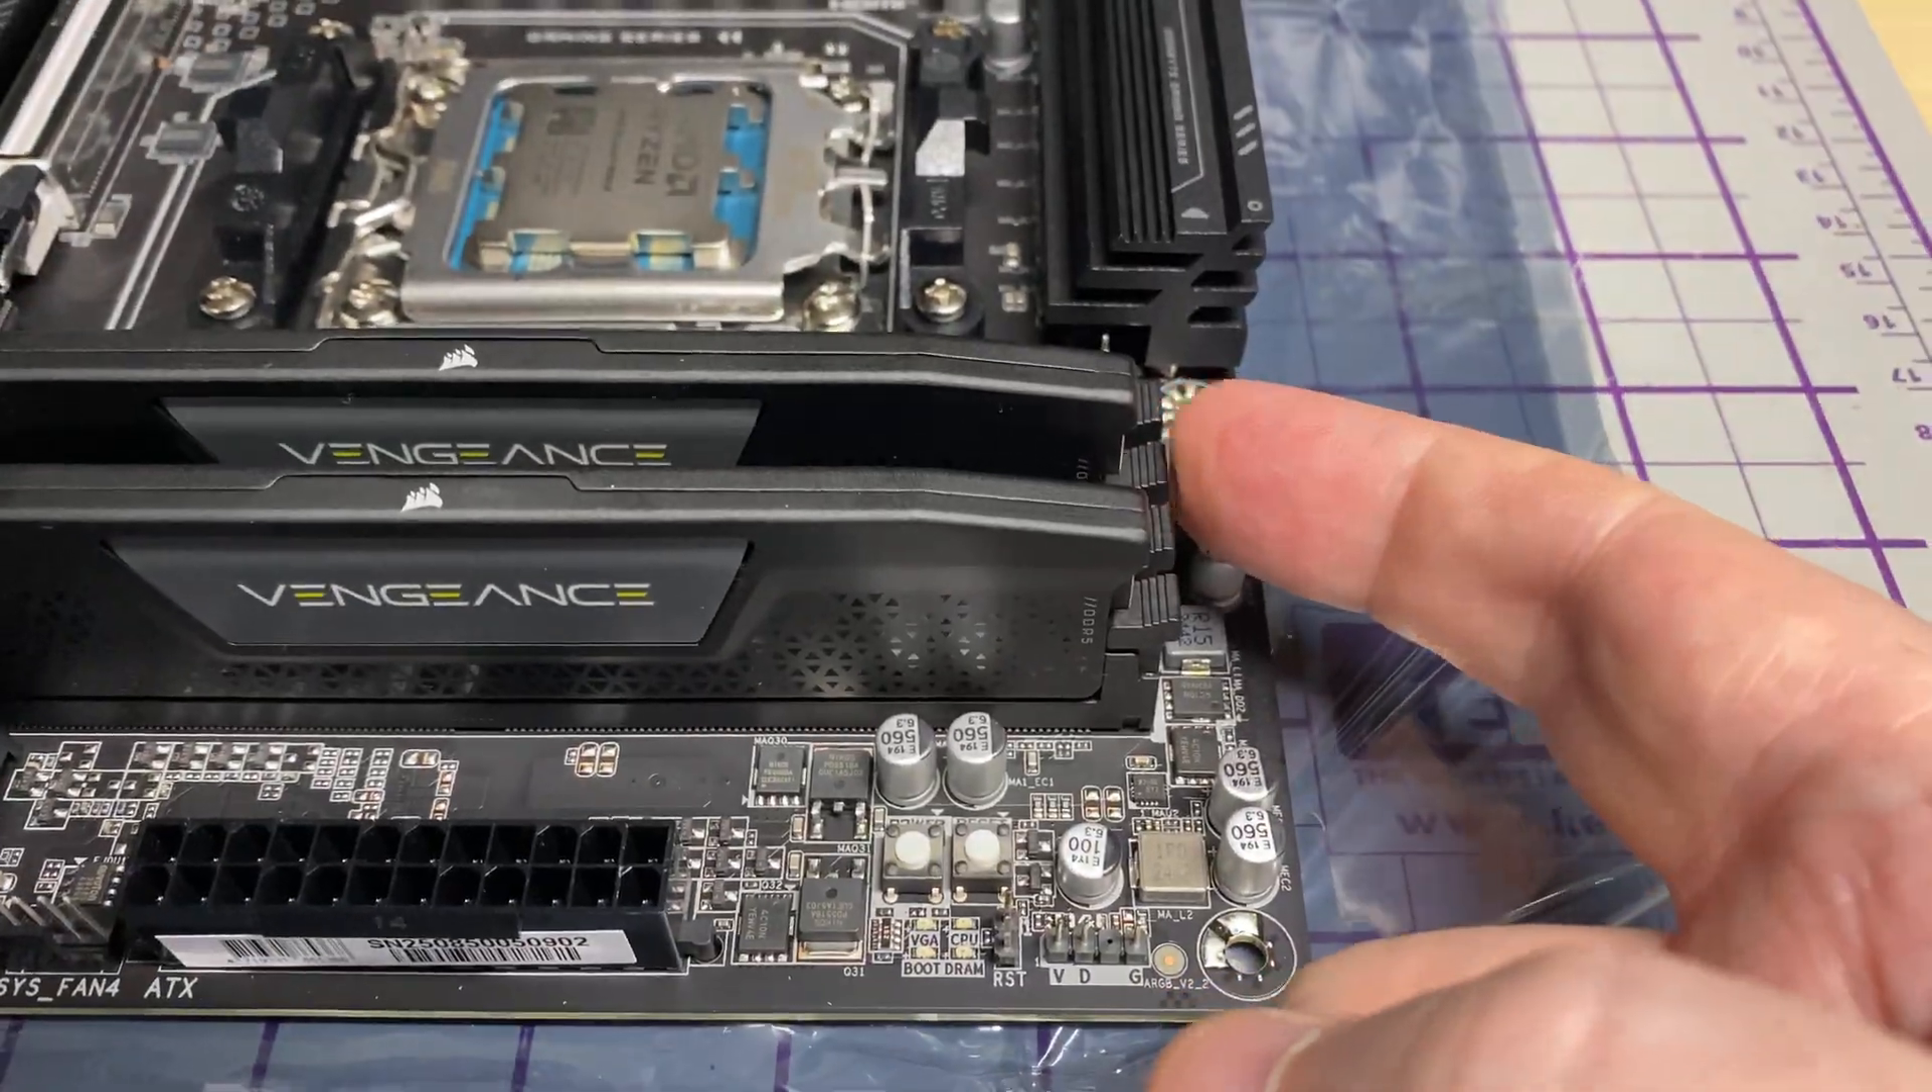So to install it nice firm press and click and it's in place and the latches have clipped over and yeah there's our memory installed.